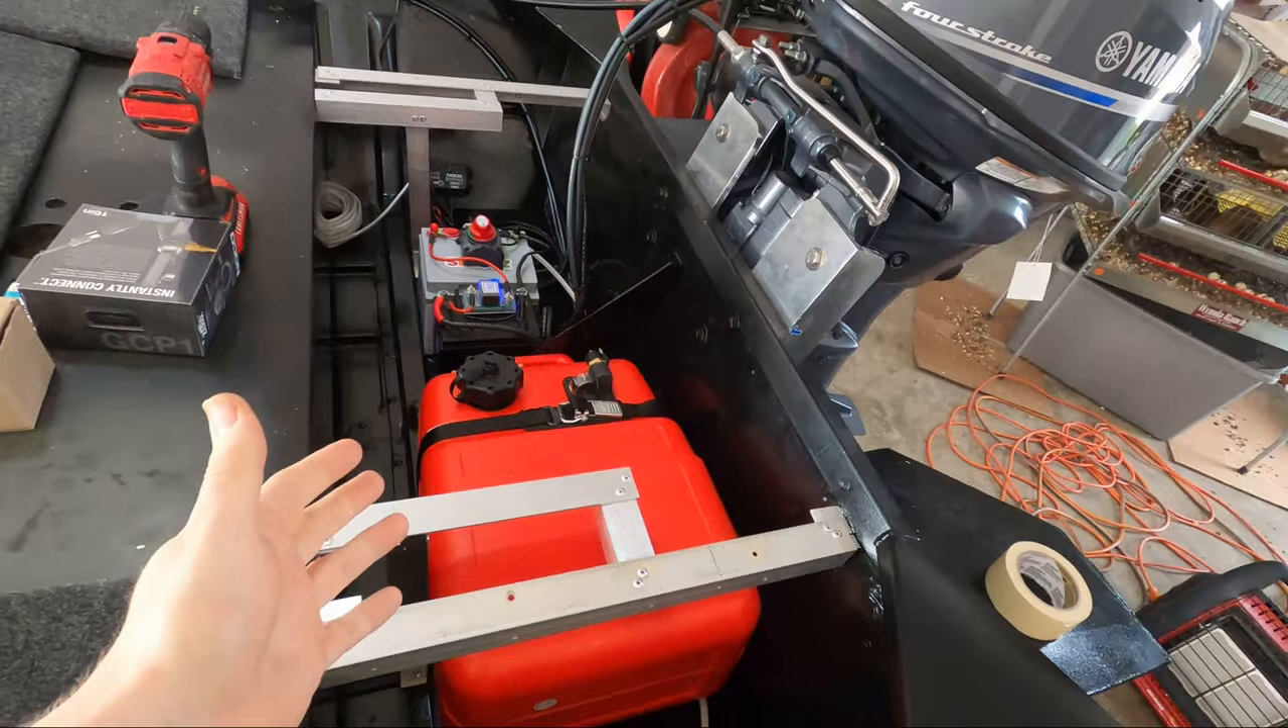And now our gas tank is strapped down to the boat.